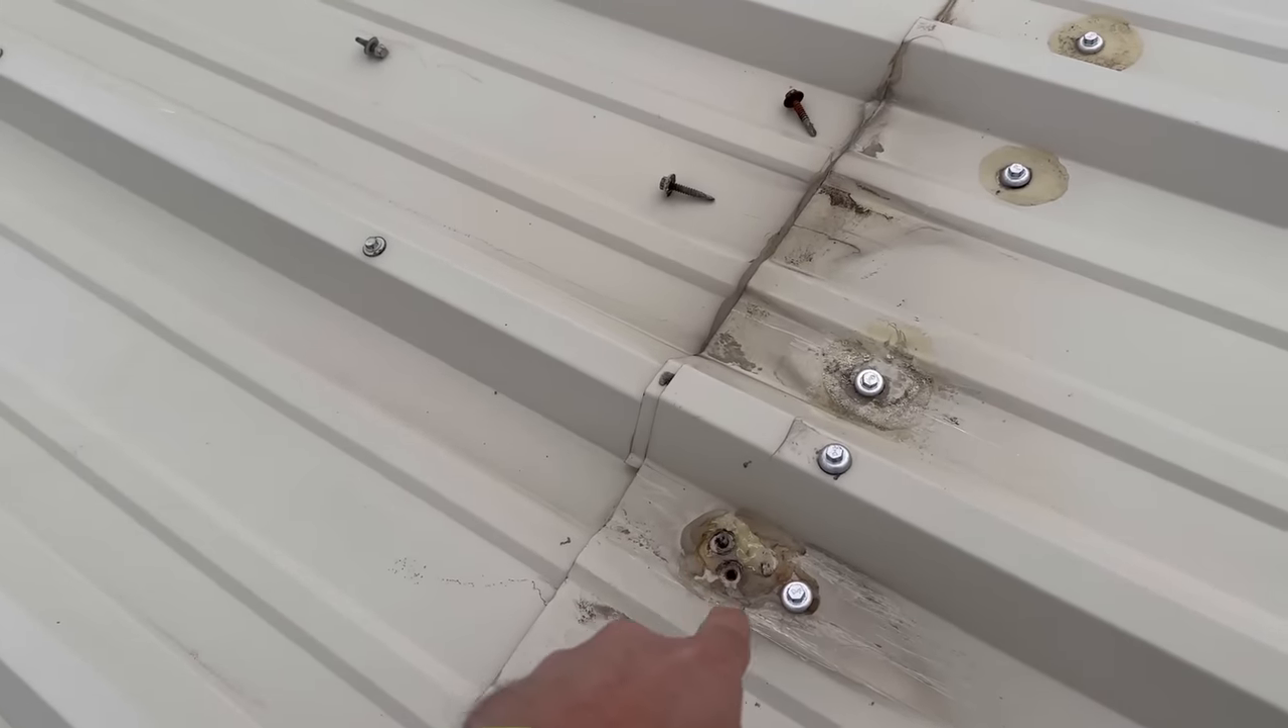You can see all the new screws that we did do.